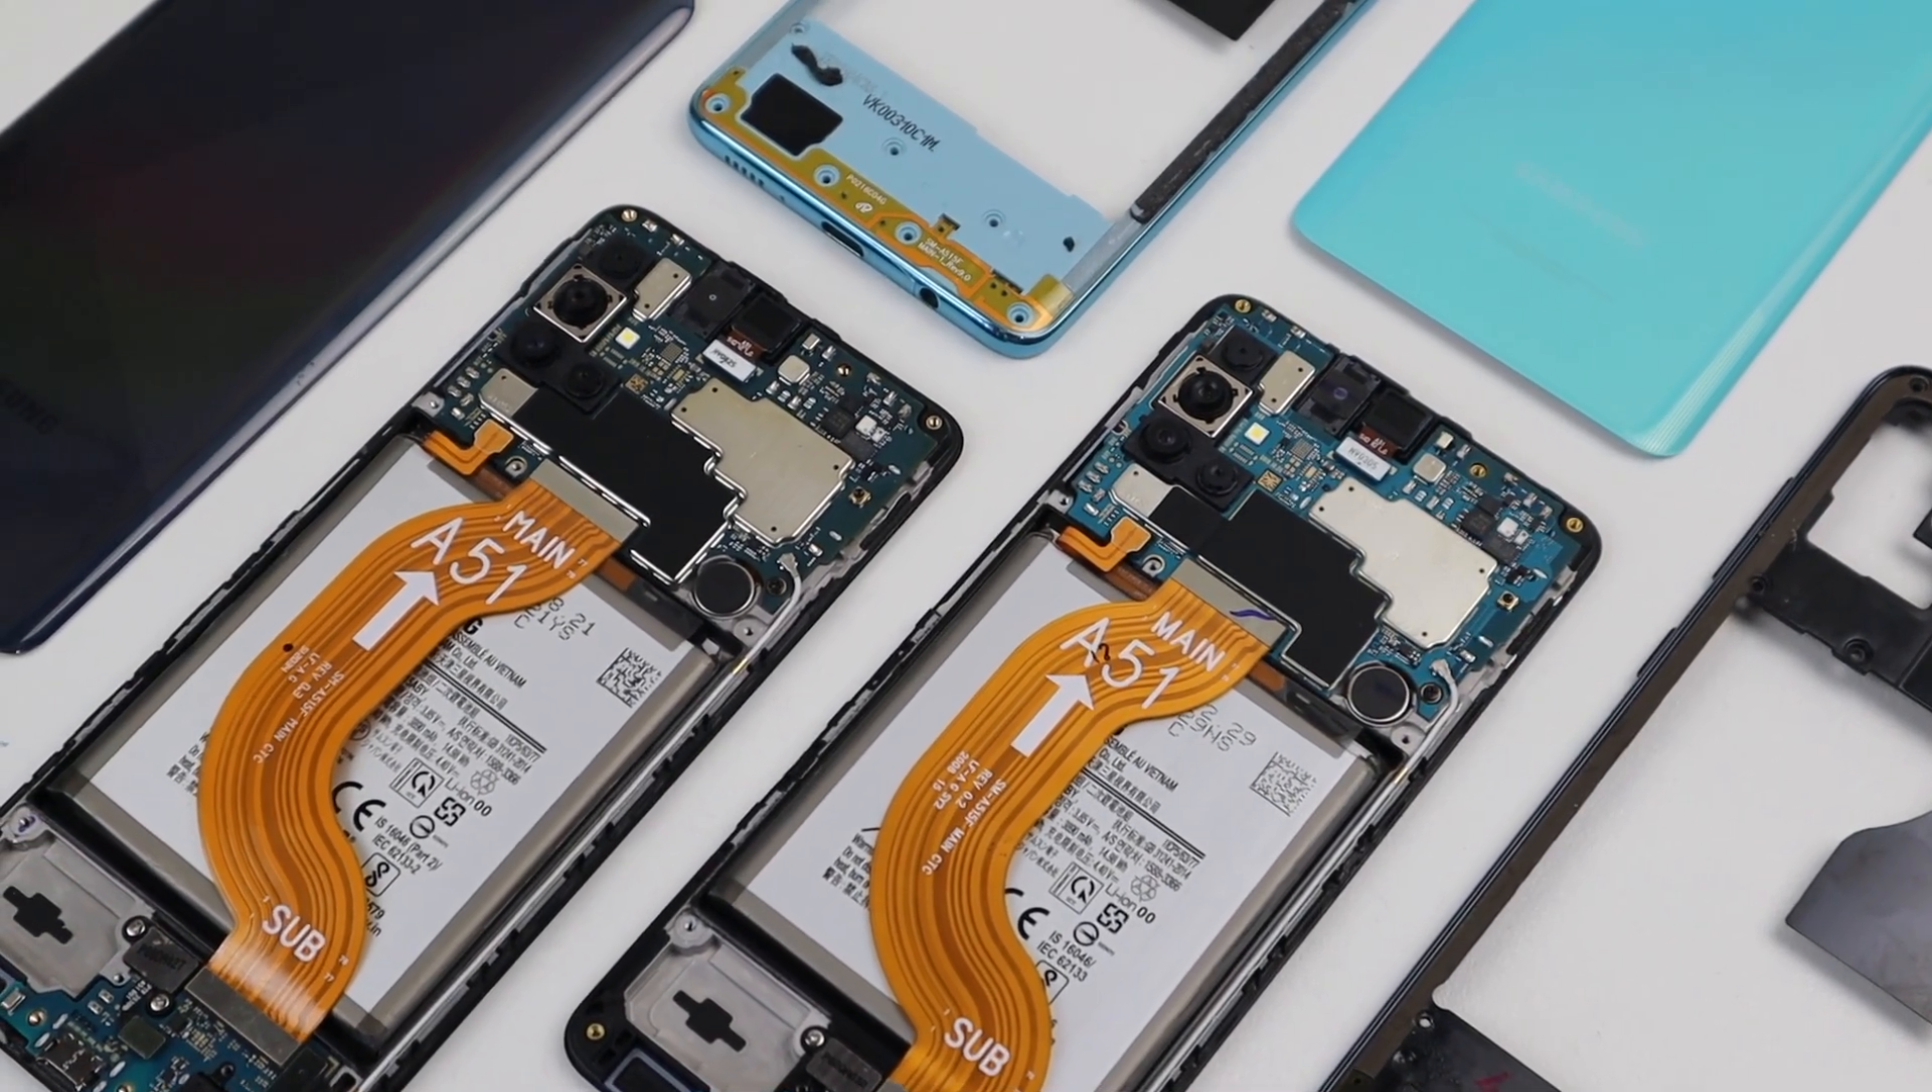With the backs removed, we get our first look inside these phones.